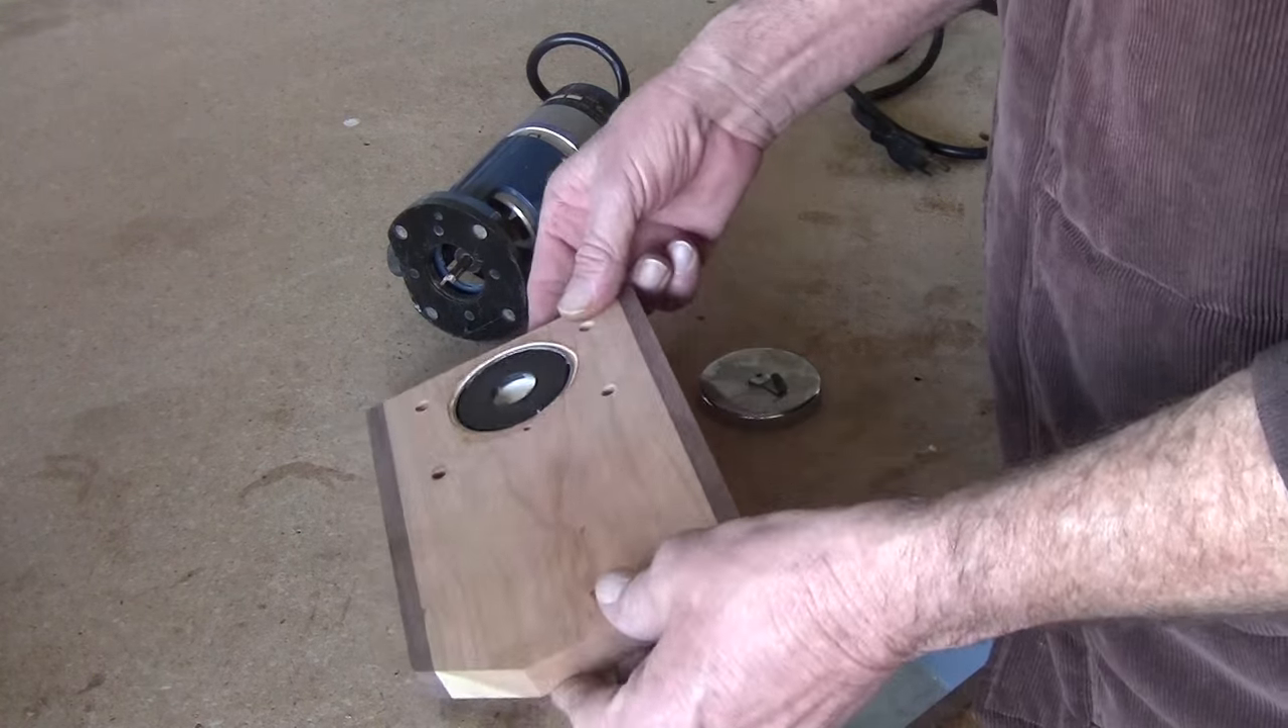I got the base figured out what i did was i put a magnet in the bottom of the base.